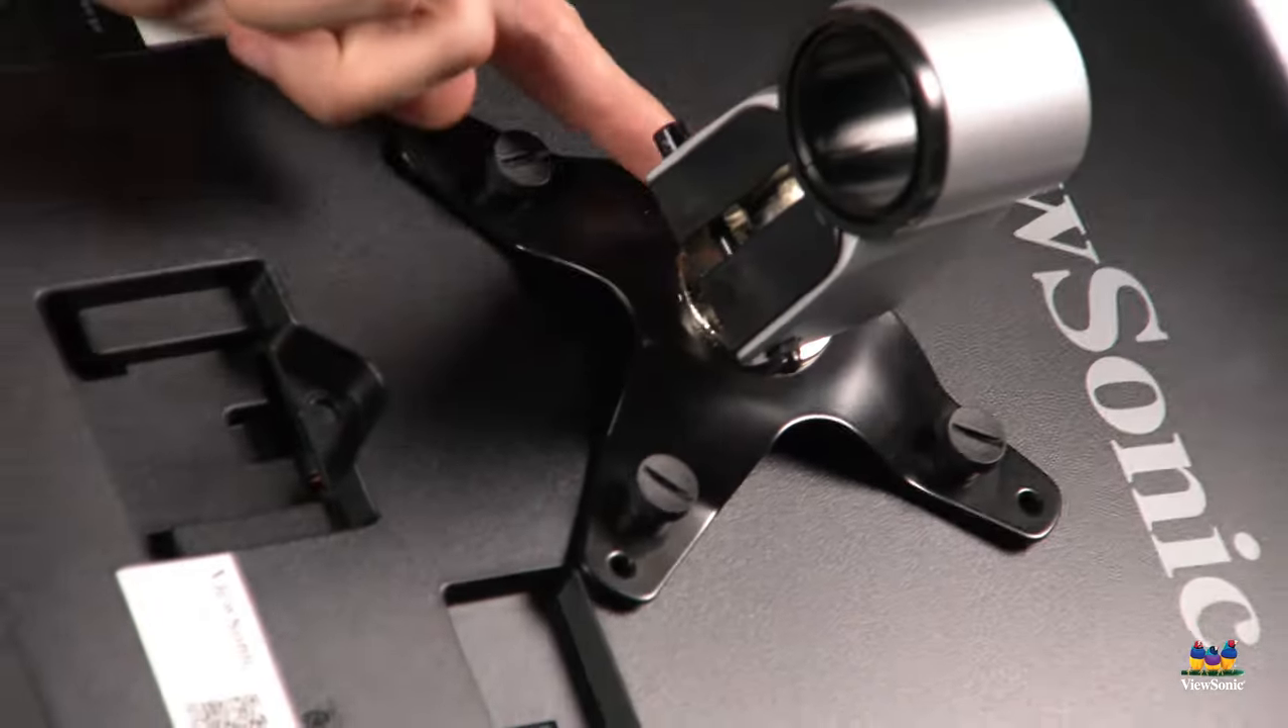So you can see that our monitor head now has the stand attached.